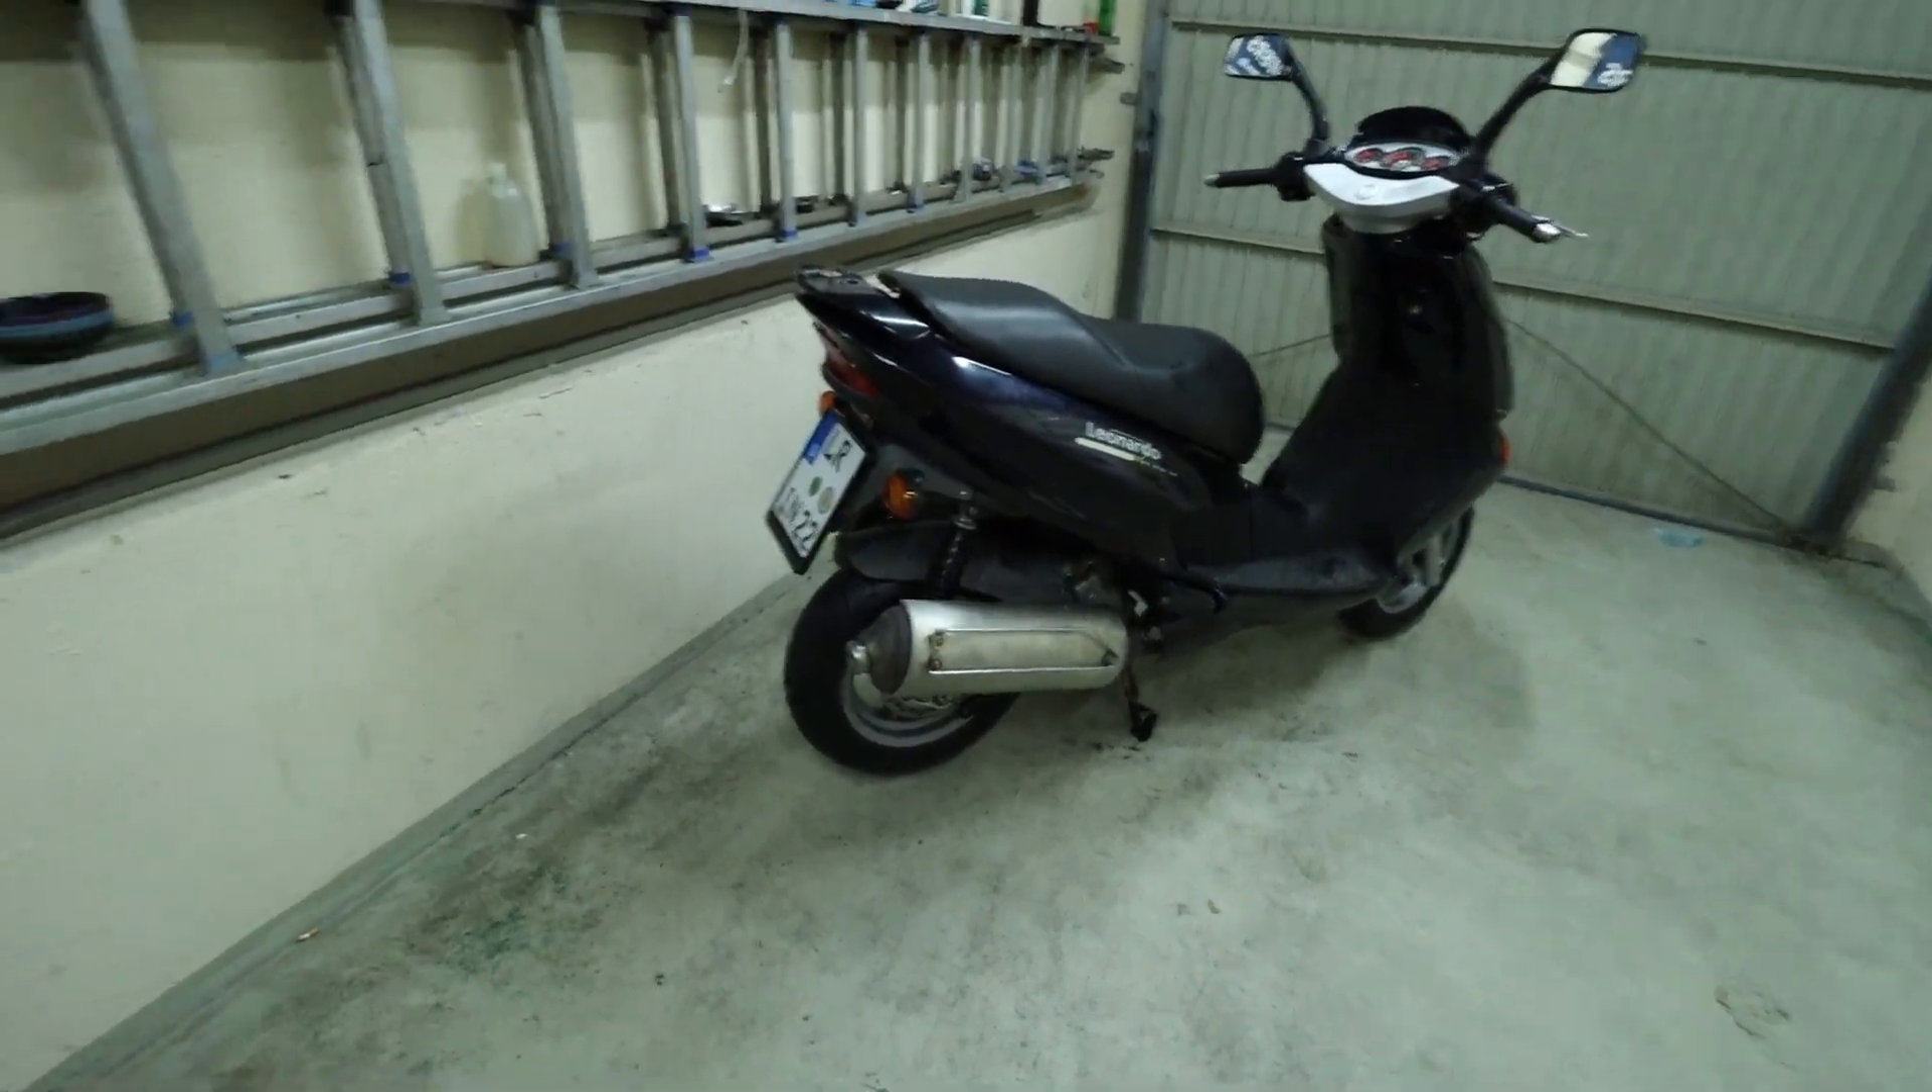Ich bin fertig. Auspuff sitzt wieder. Alles sitzt.